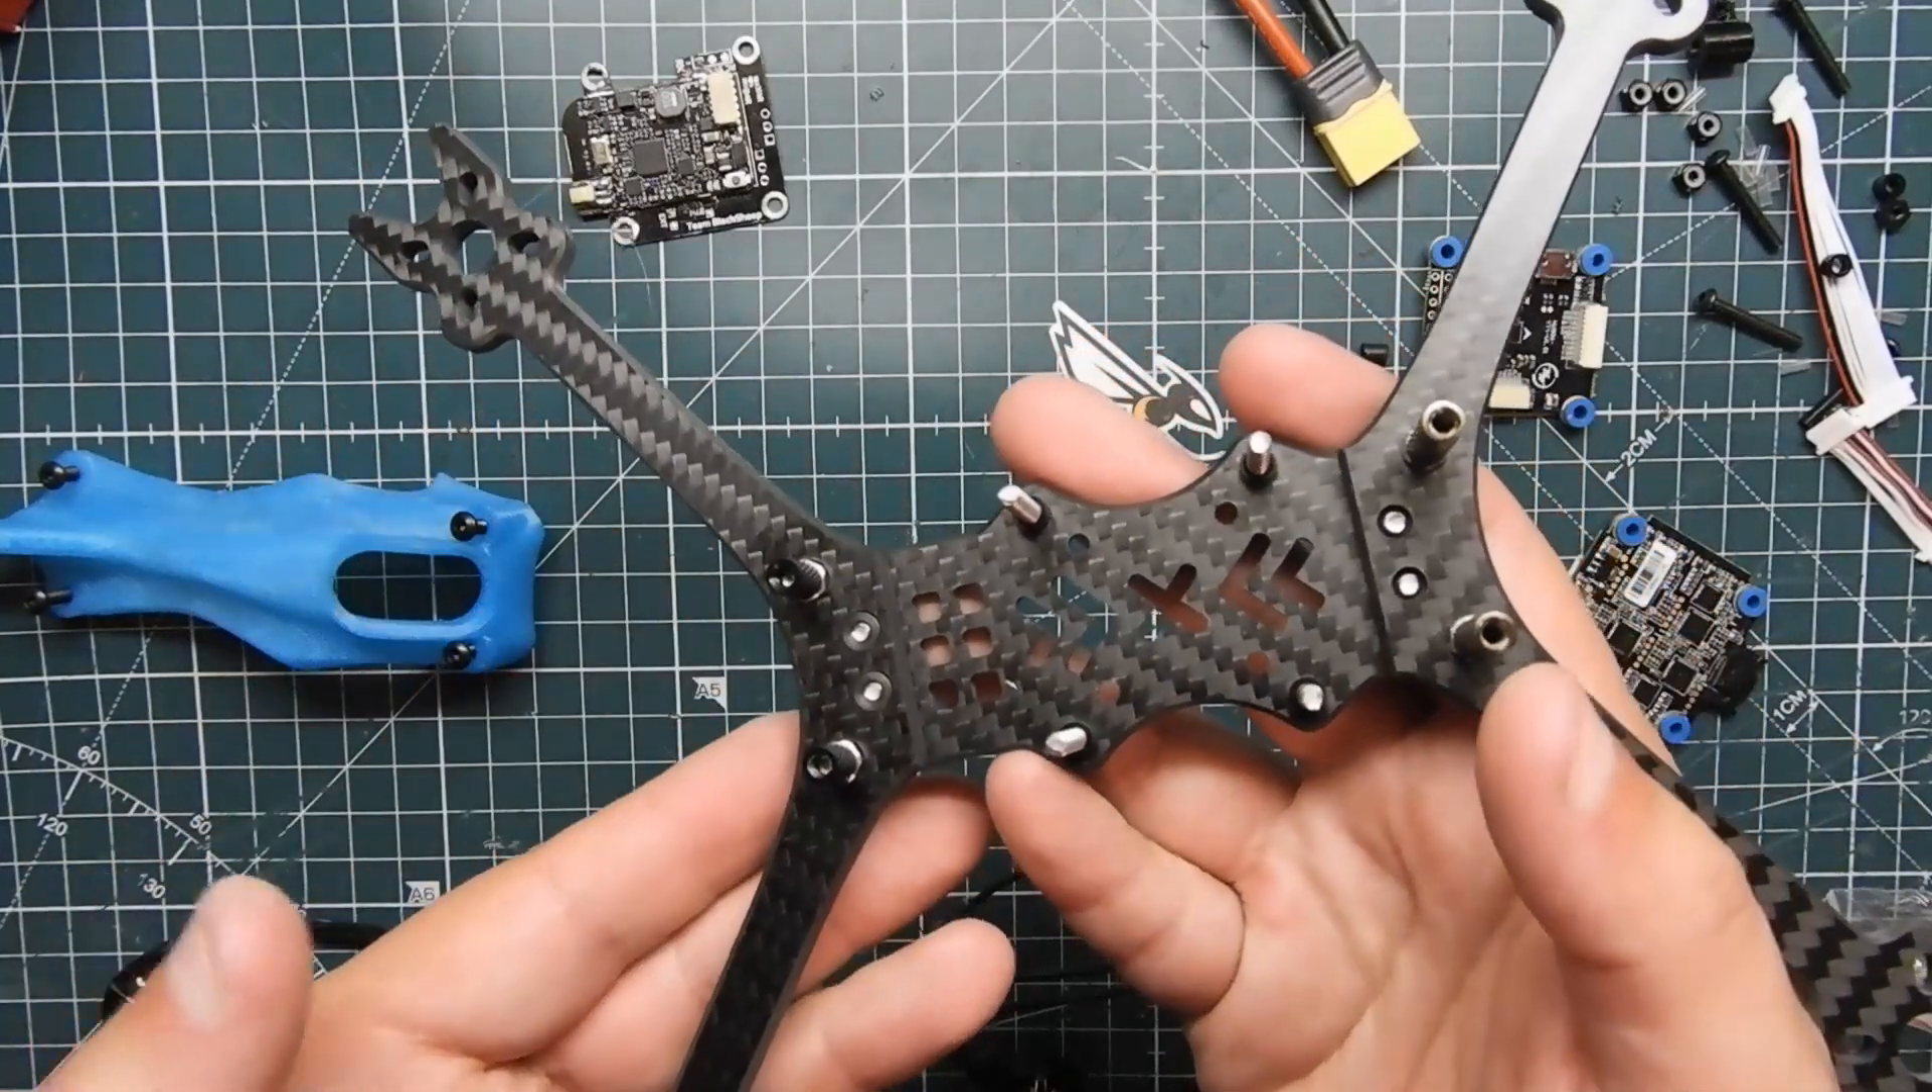I have the frame all built except for the canopy on it.